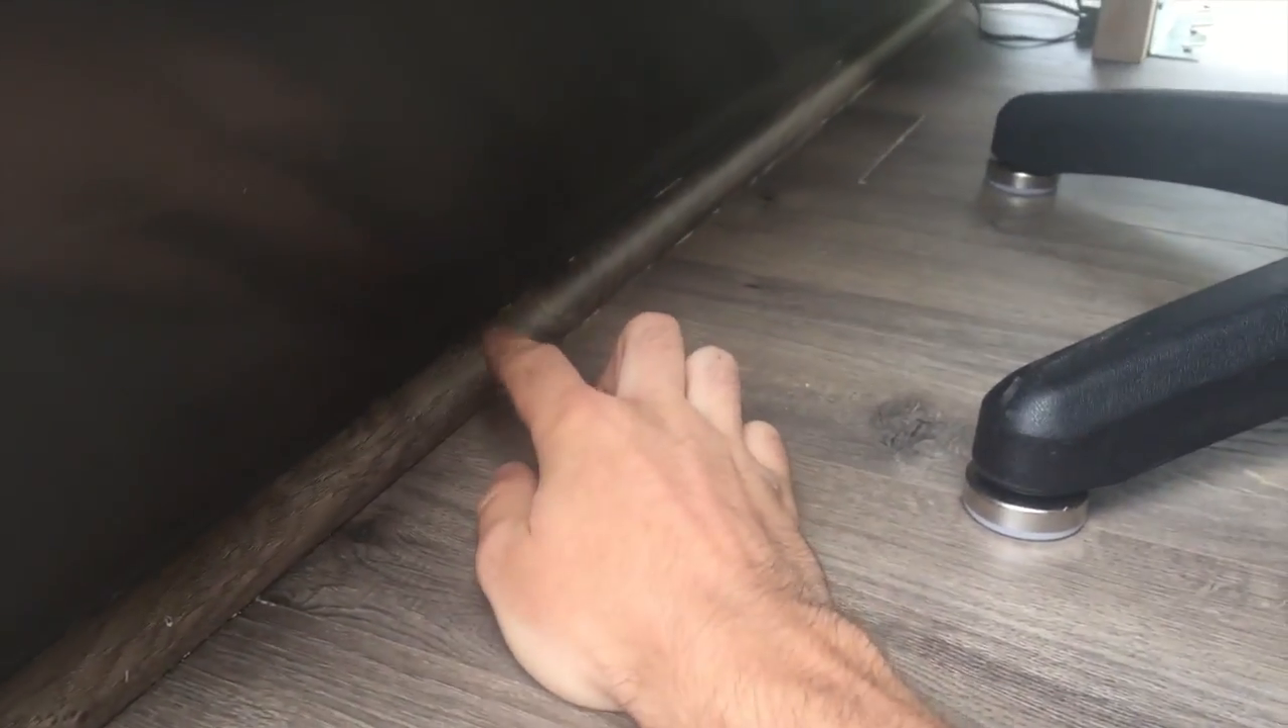I installed the last piece of trim here to cover up the exposed edges of the plank flooring.